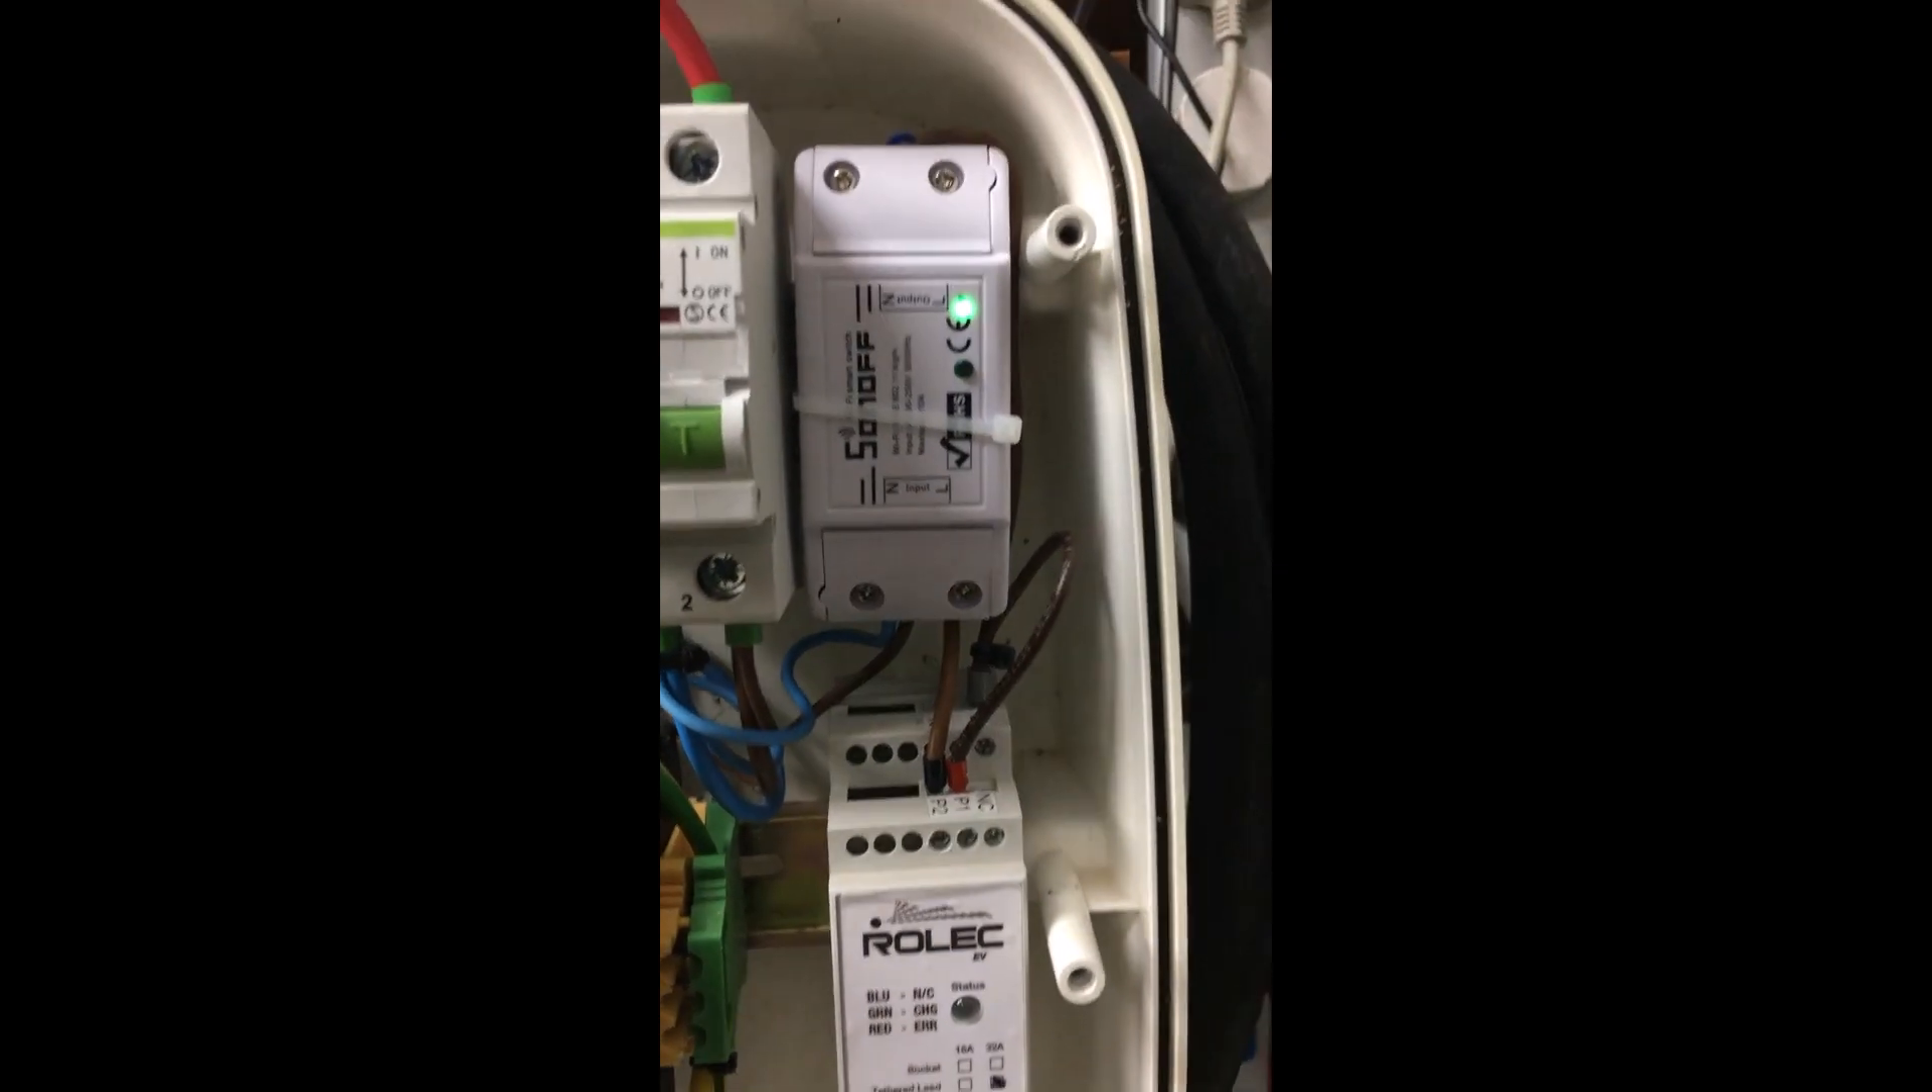We've got our new Sonoff switch device installed. It's powered up.